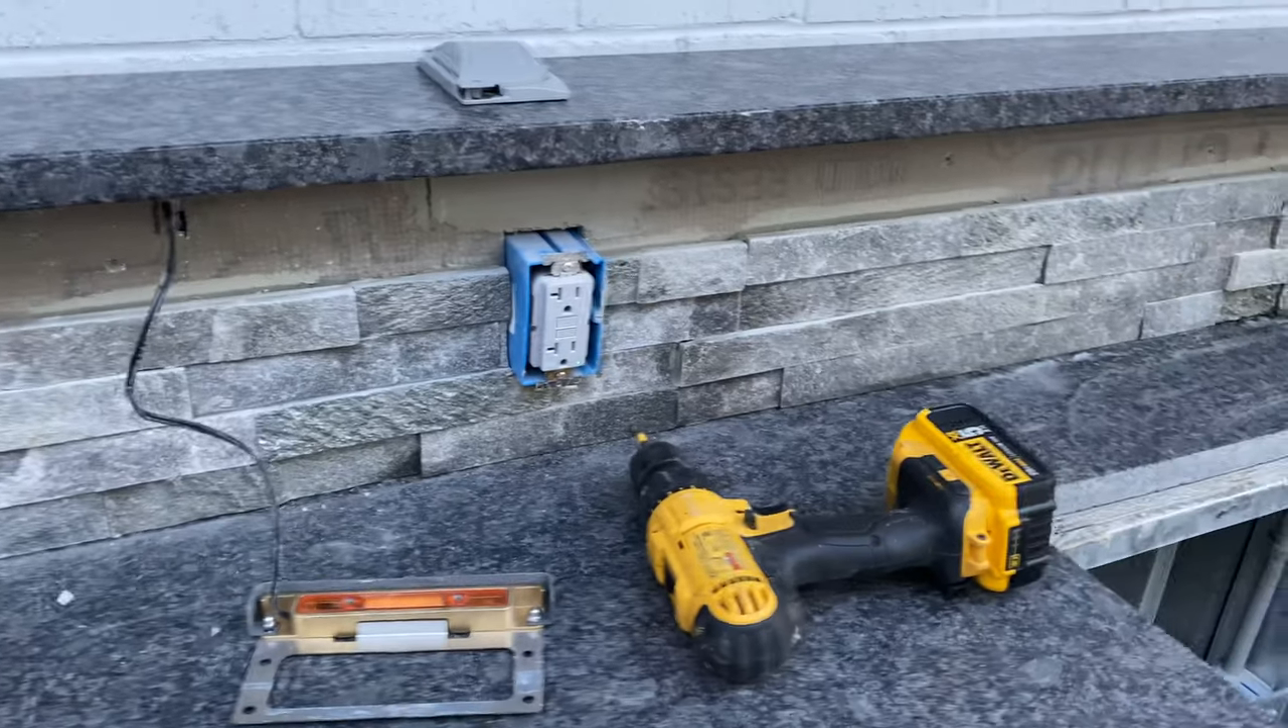I'm in the process of uh putting our stones on on the backsplash.